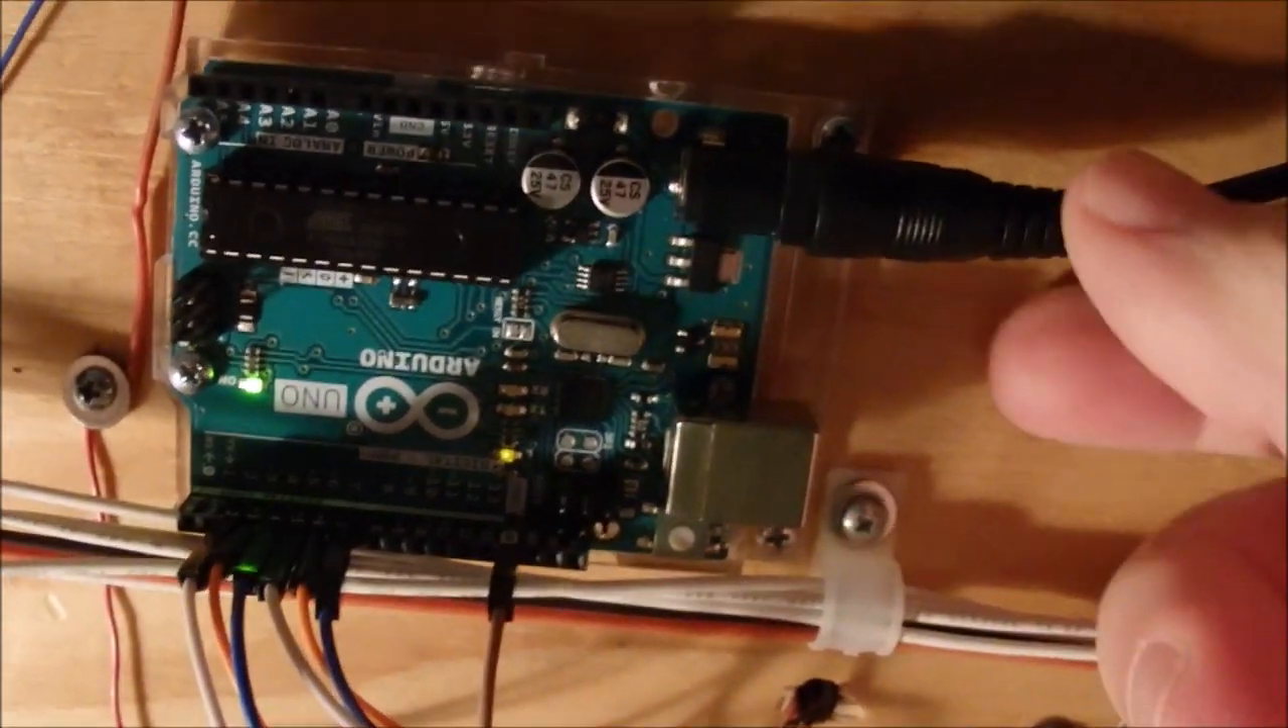I've got a nine volt power supply plugged into the arduino board.